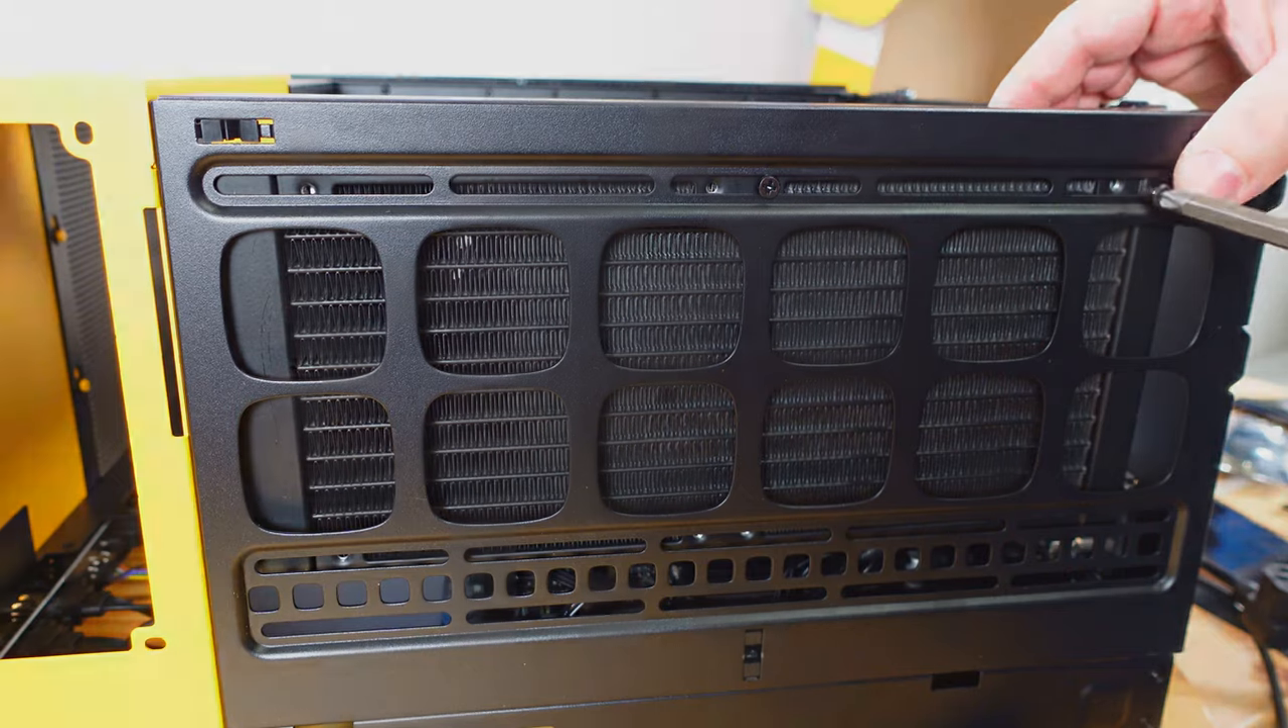Now we have the radiator in place.